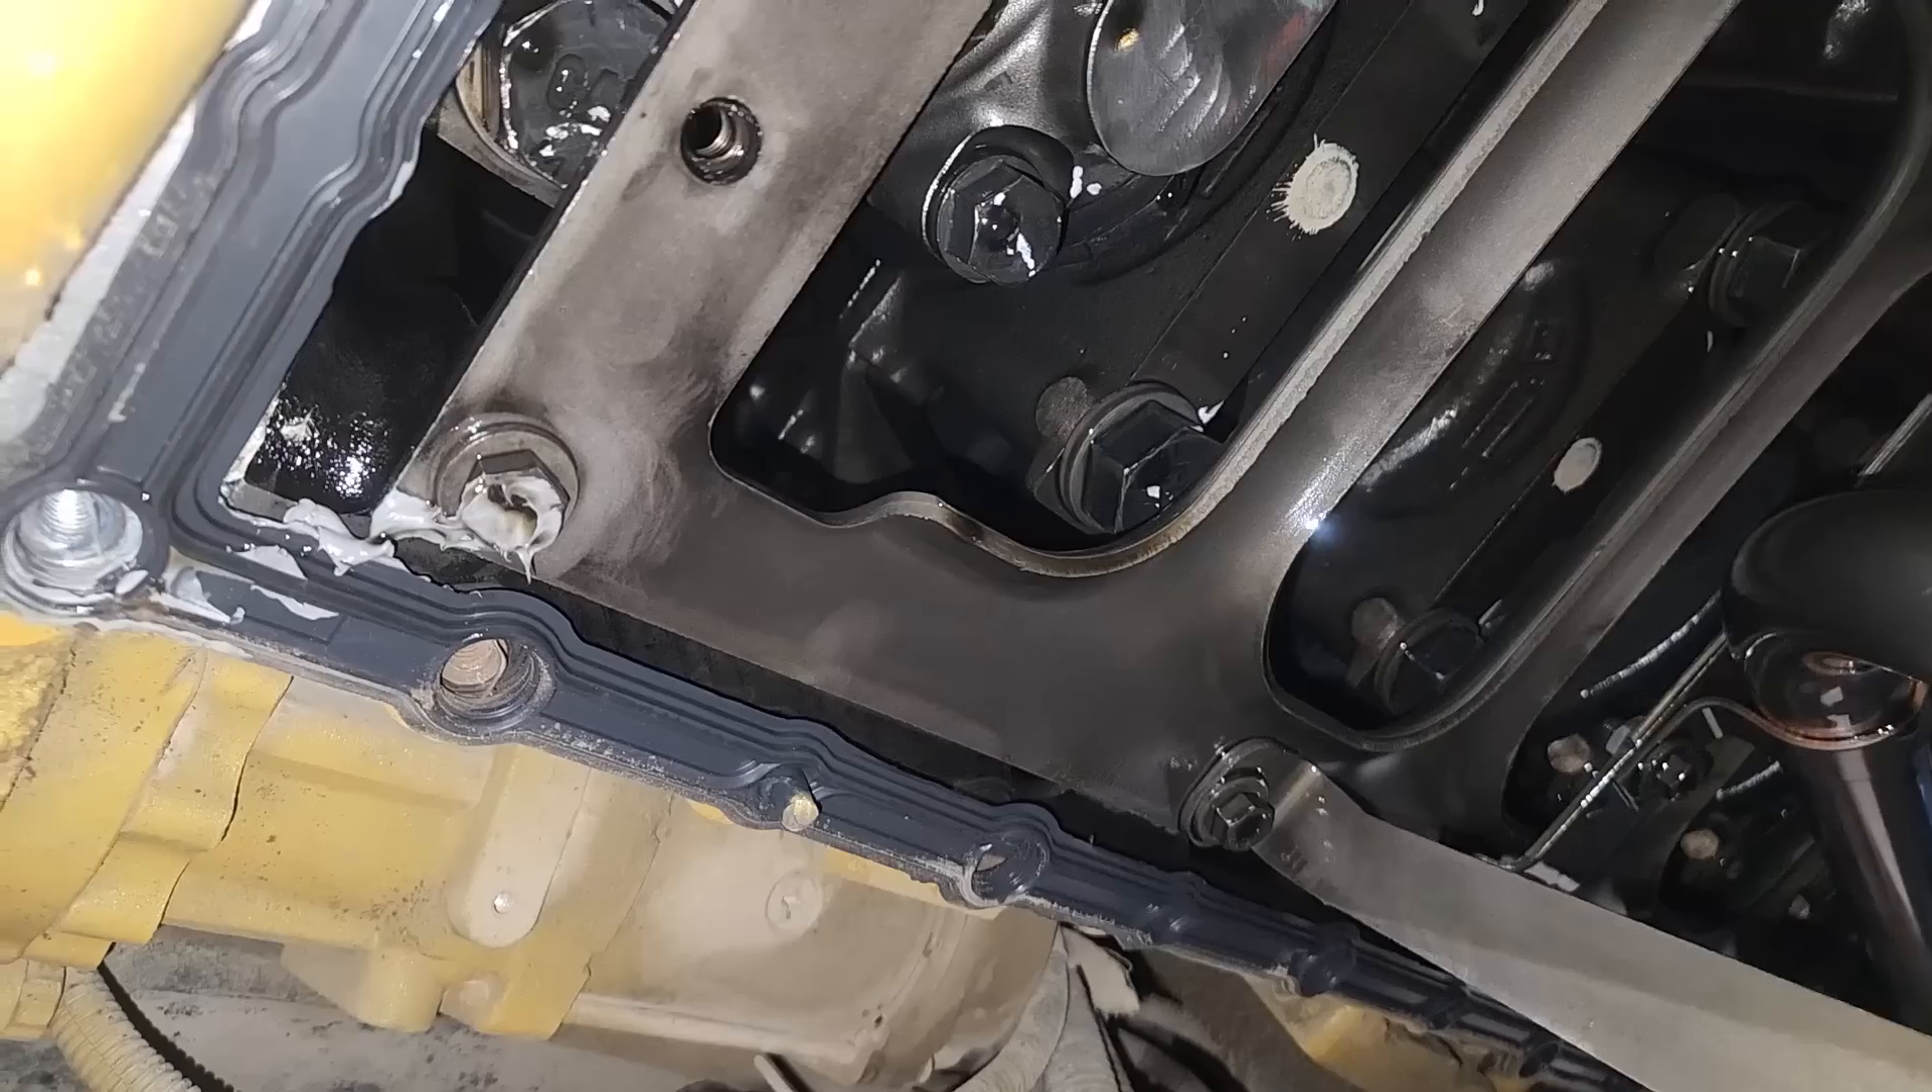So, oil pan's been removed here, as you can see.